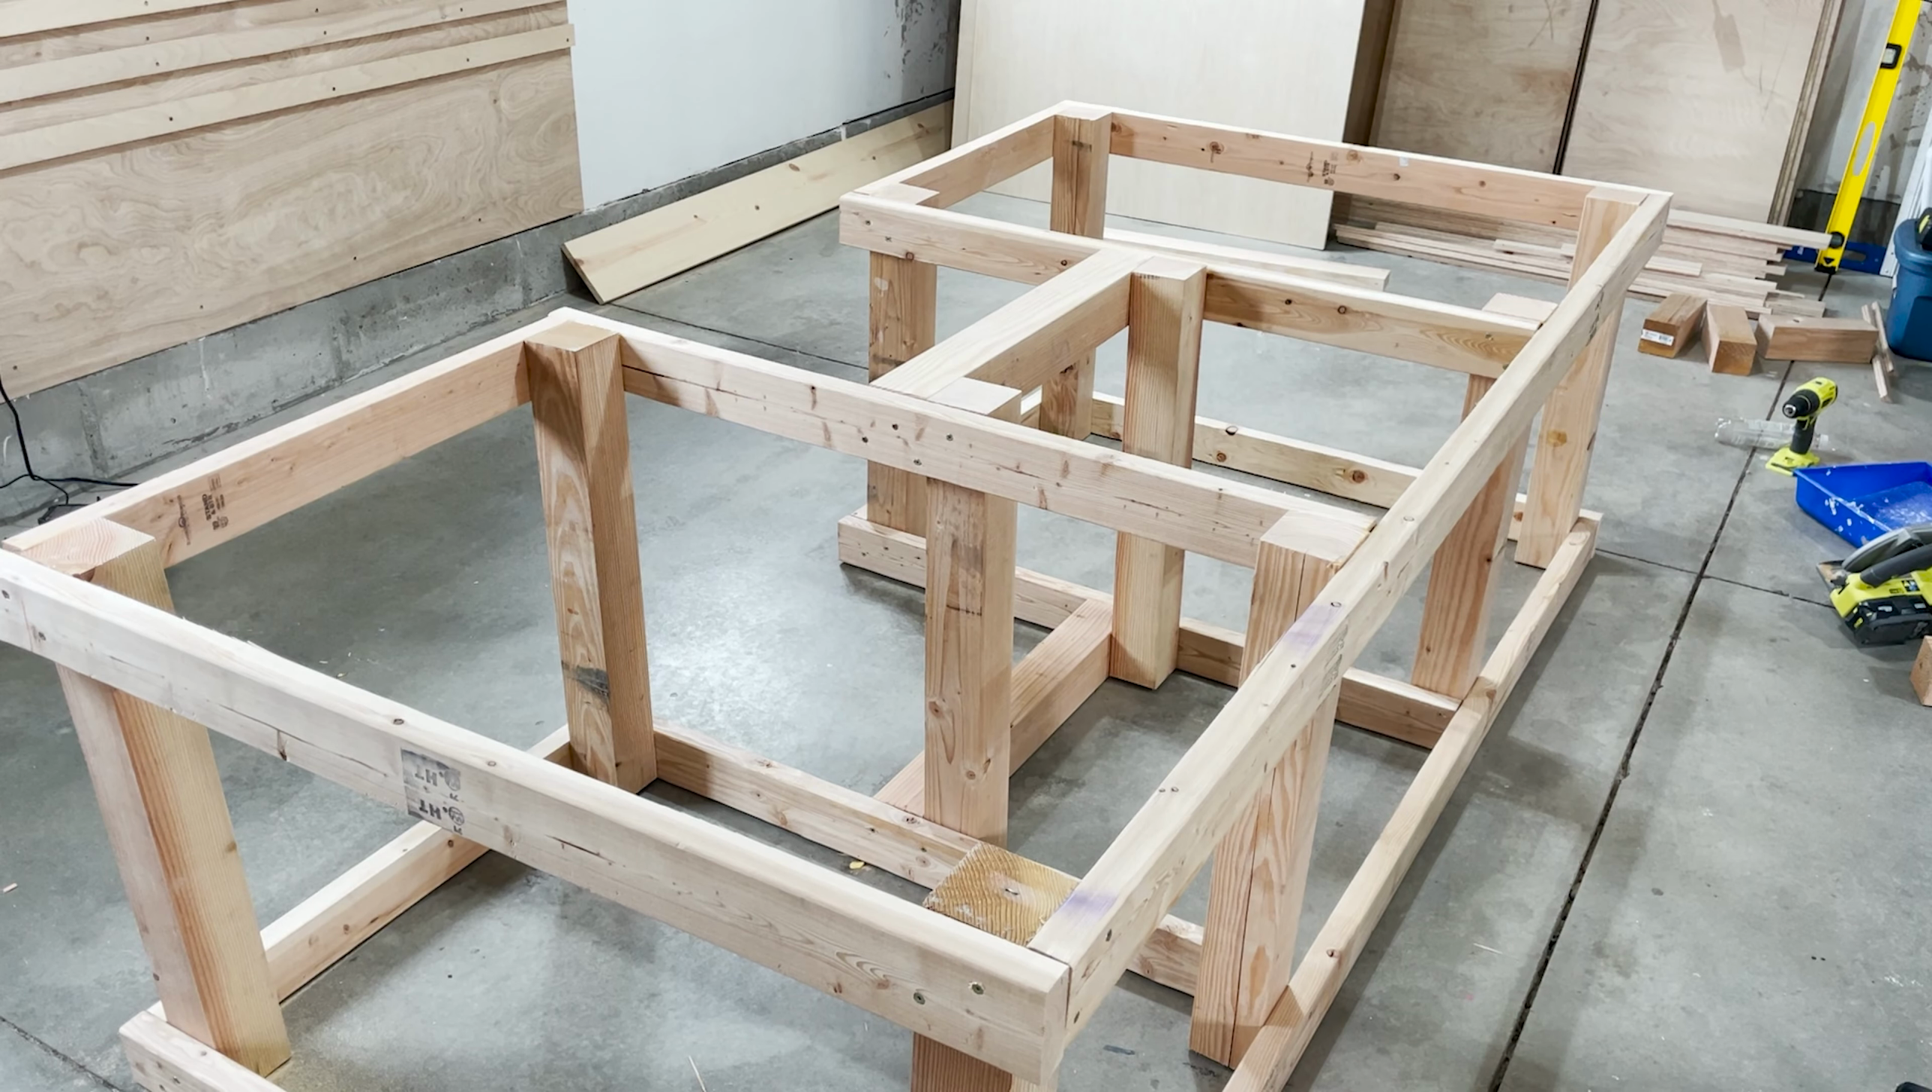With the bottom frame on I now have an outline shell for my workbench.